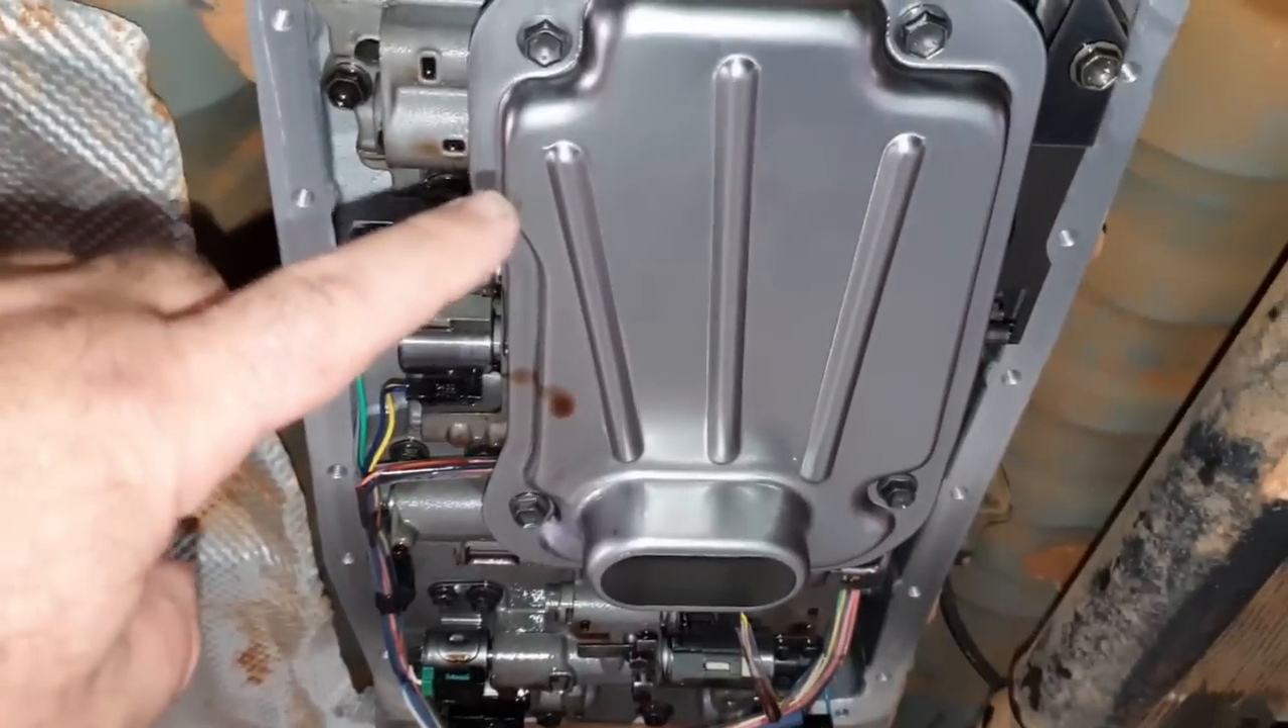O filtro novo no lugar. Ó que beleza. Filtro novo no lugar.